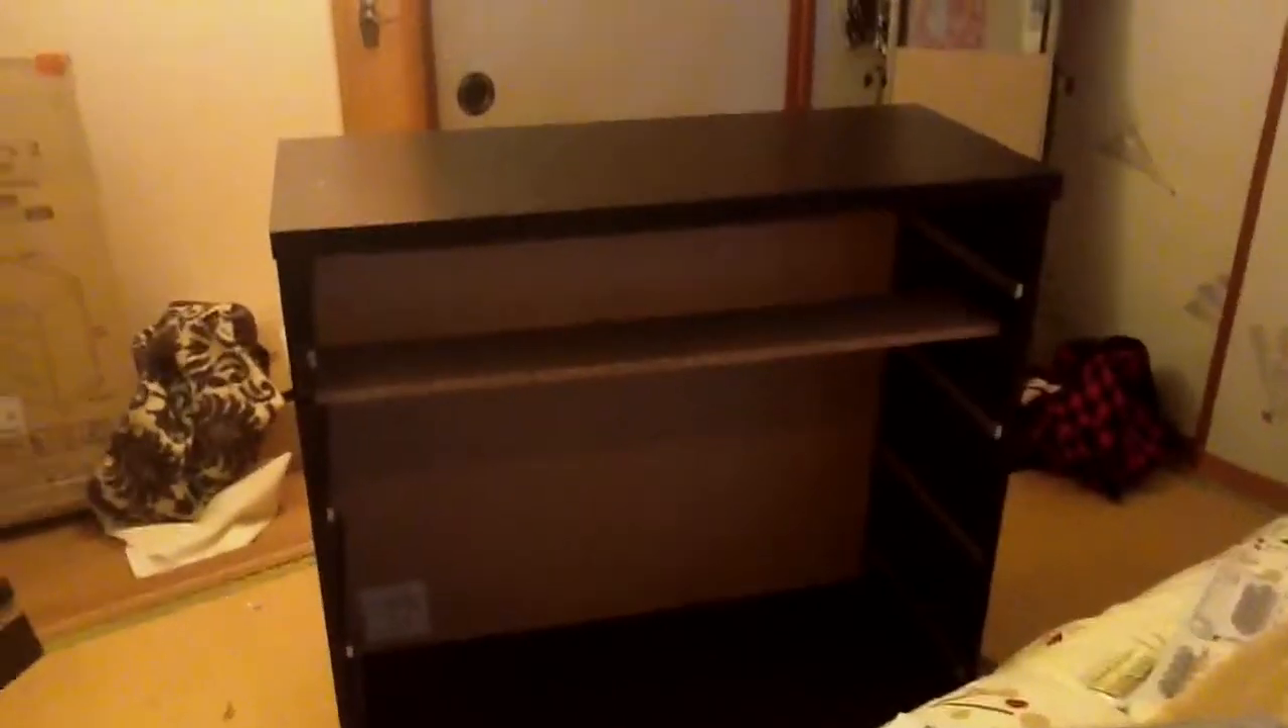I actually have a cupboard, a wardrobe coming along. I just need to put in the drawers.